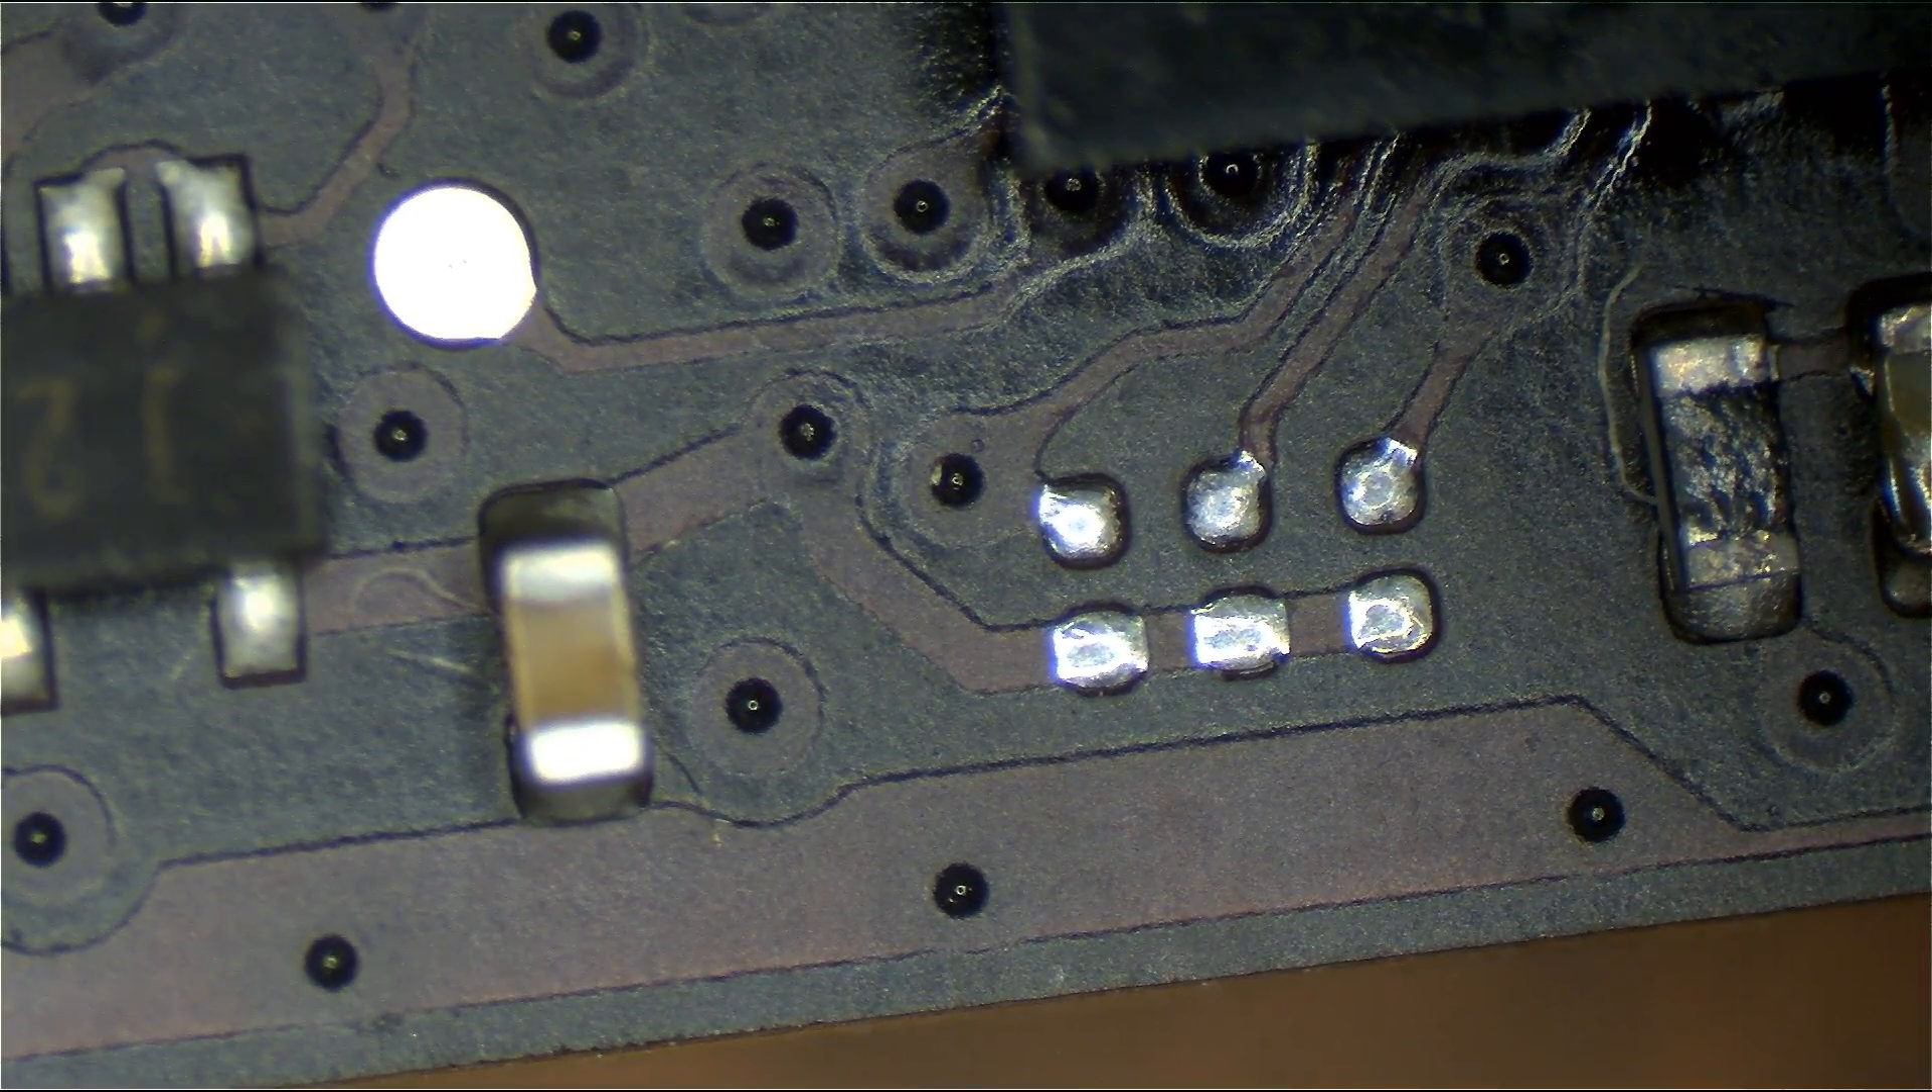There were three bad resistors by the SMC. As you can see, I purposely left them off.